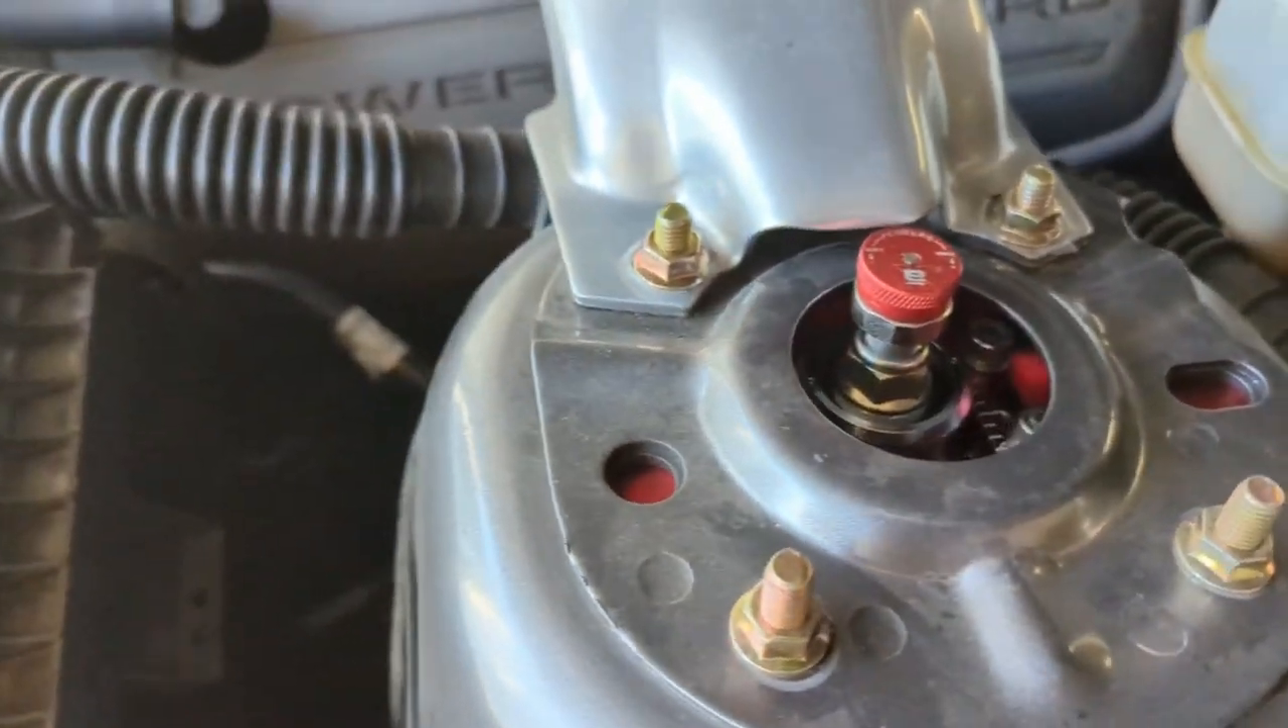Now, I got the camber plates installed, and as you can see, that's a little itty-bitty hole. I don't think I'll actually be able to reach any of those bolts if I wanted to do an adjustment.